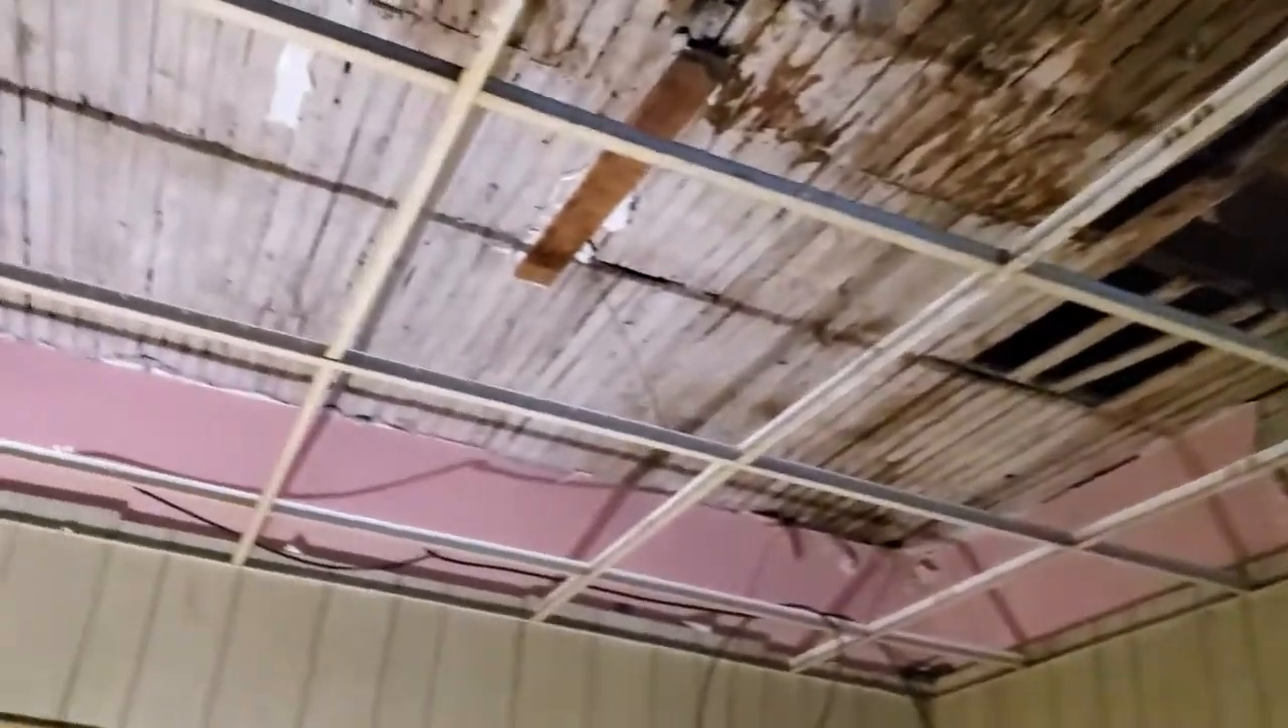All right so i just got all the drywall off from the roof well the ceiling and then the next thing i have to do is clean up all the mess that's on the ground.